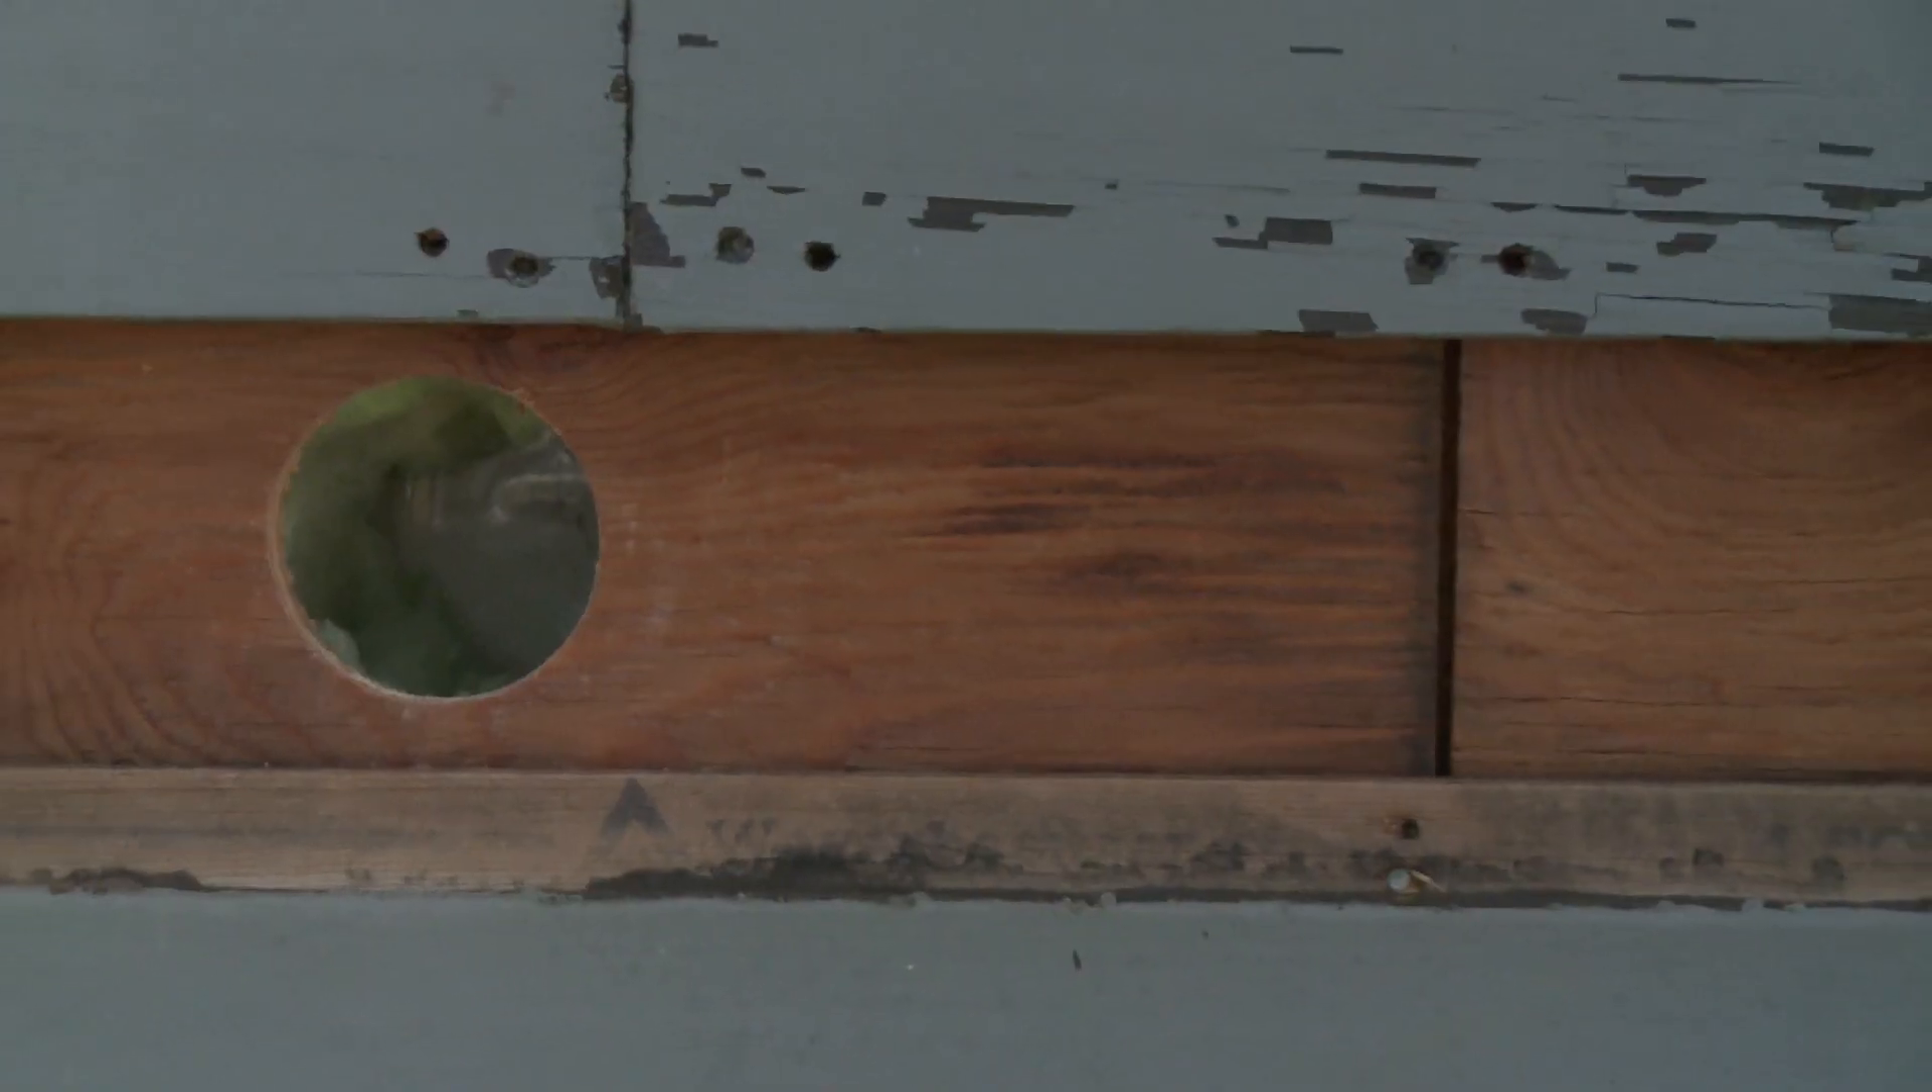We have gaps you can see in the wall sheathing as expected.